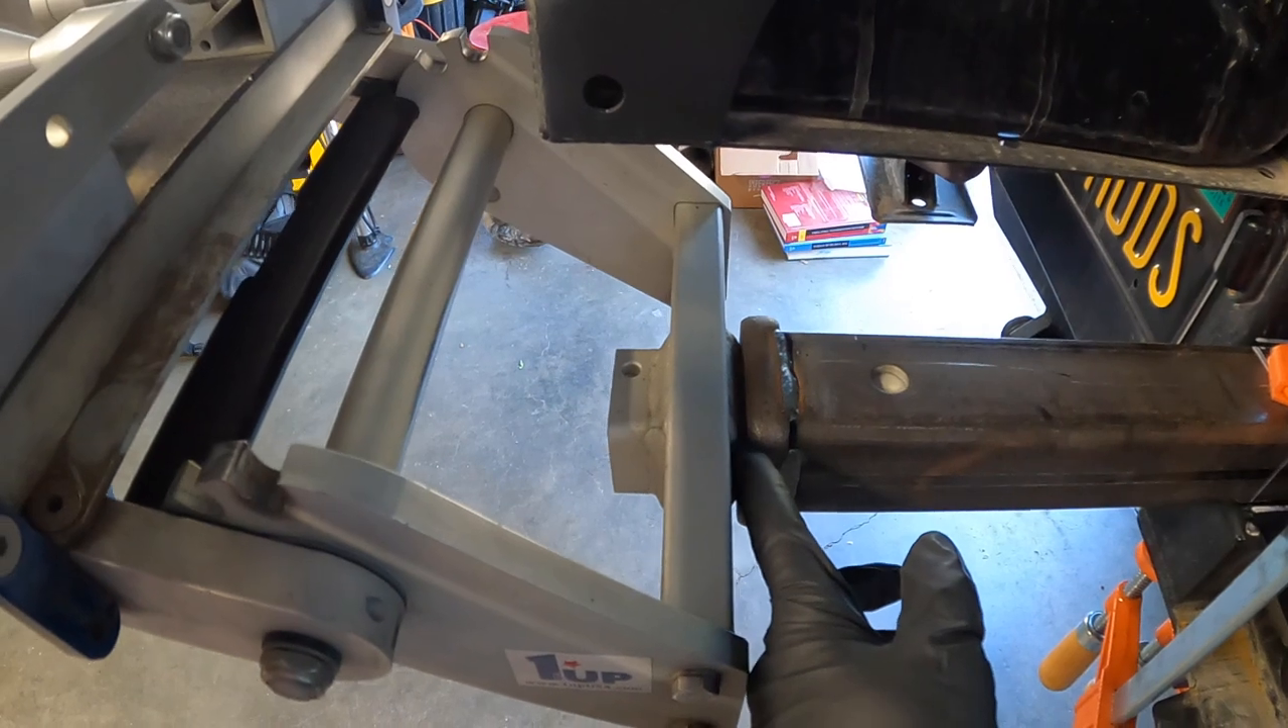And then I have my one-up rack slid into the receiver. And you can see that it's fully buried into the two-inch receiver right here.